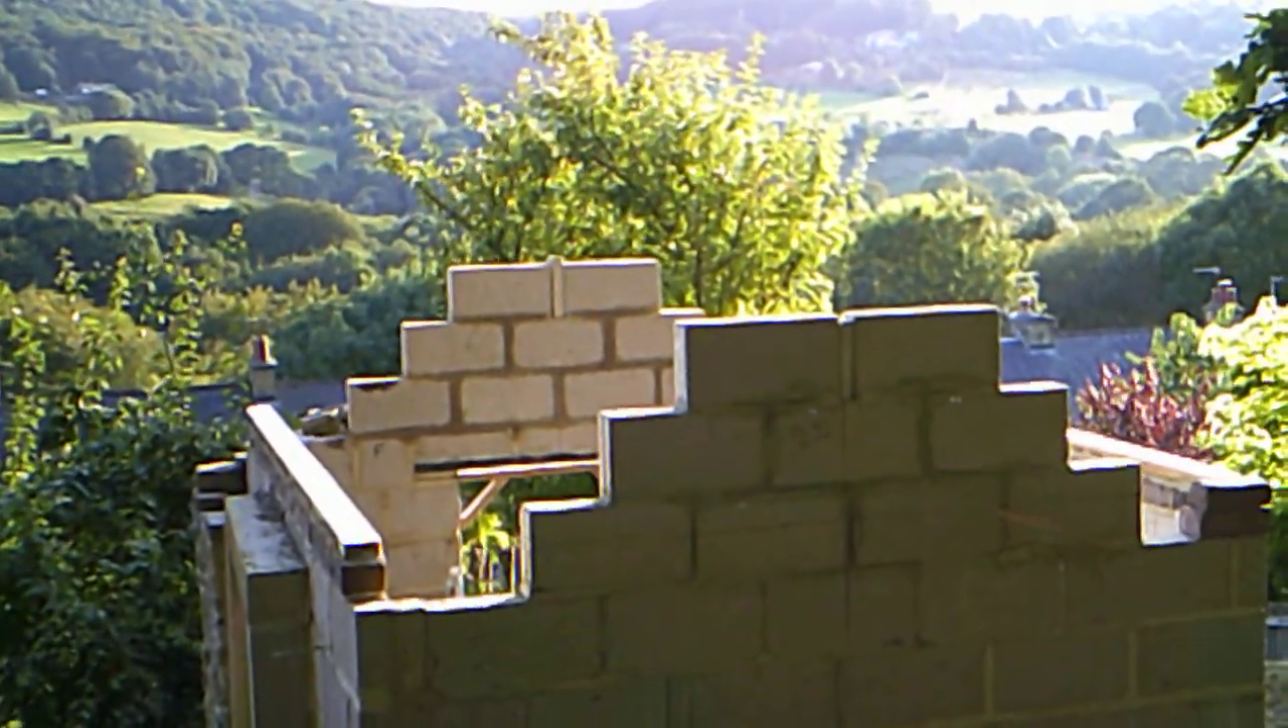I've done some more work on the shed and I've started putting up the gable ends.